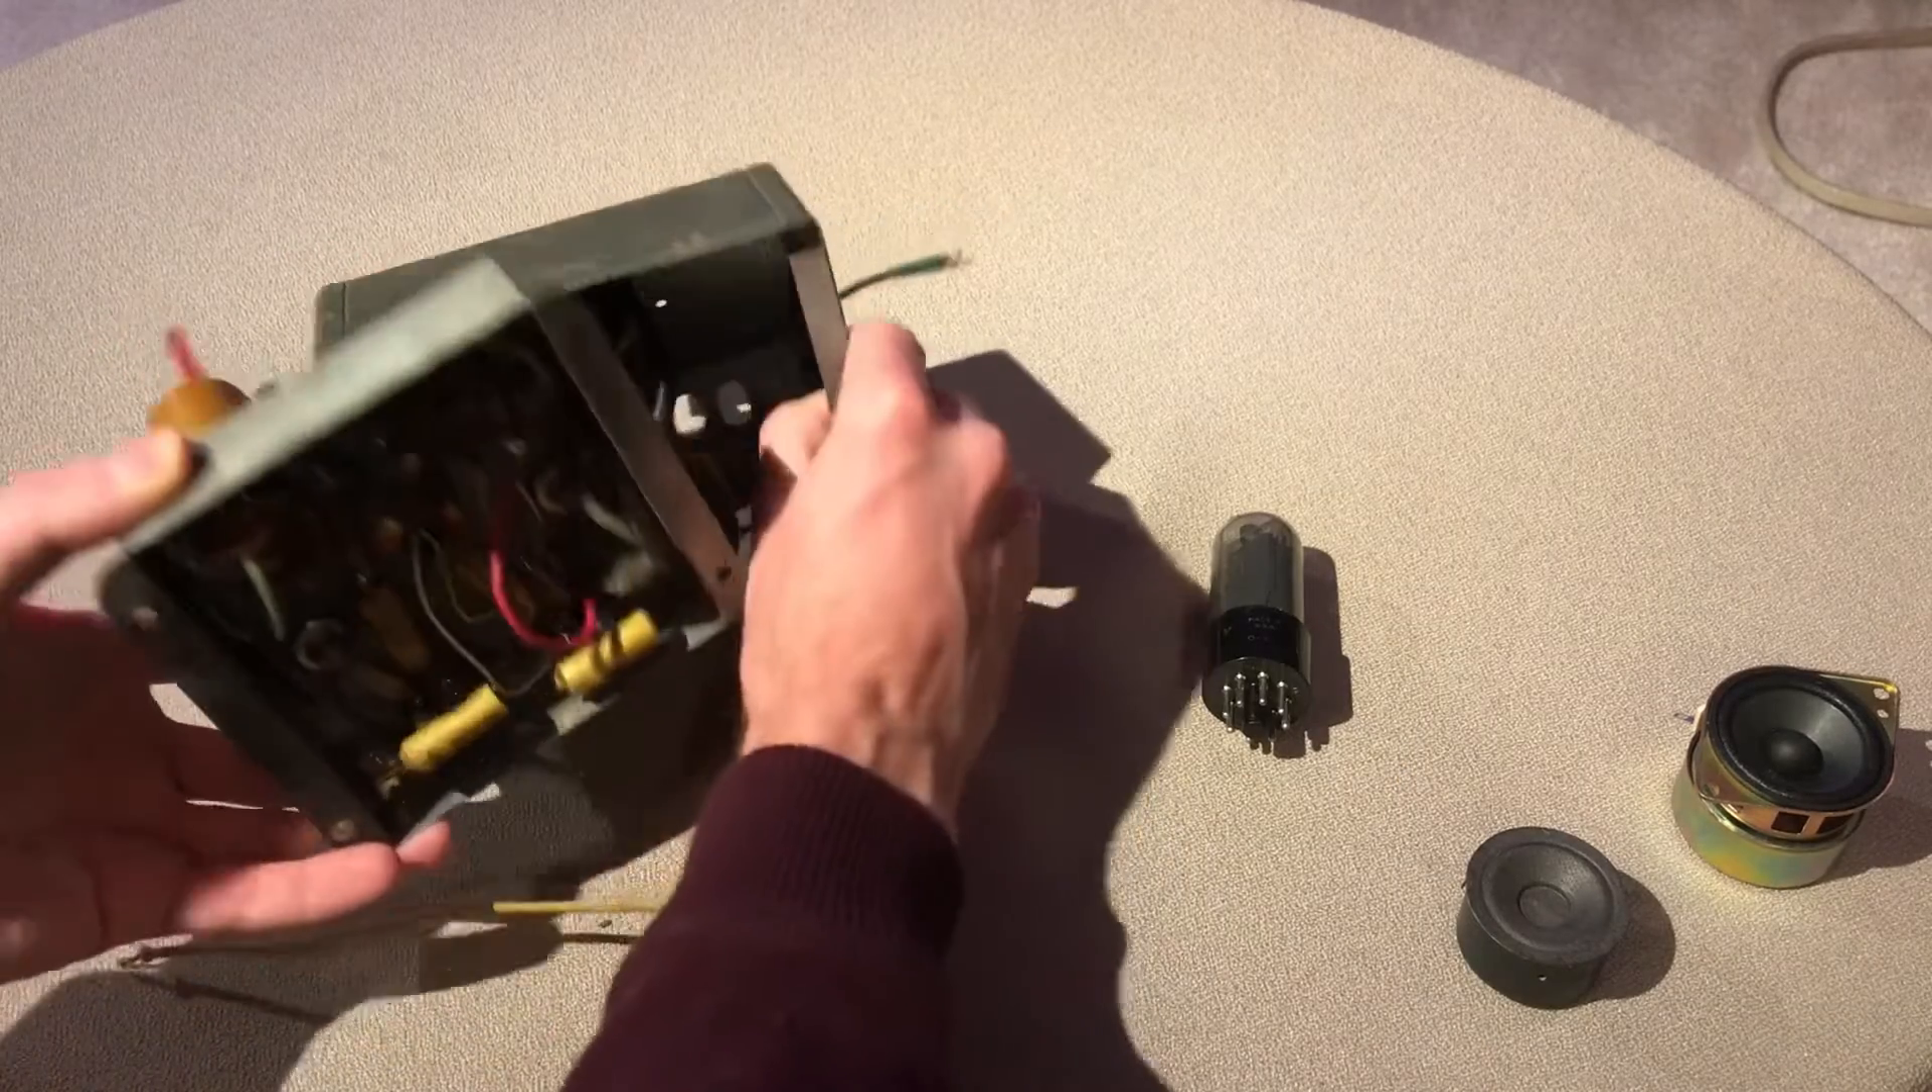Let's take a look underneath and I have the bottom plate removed.